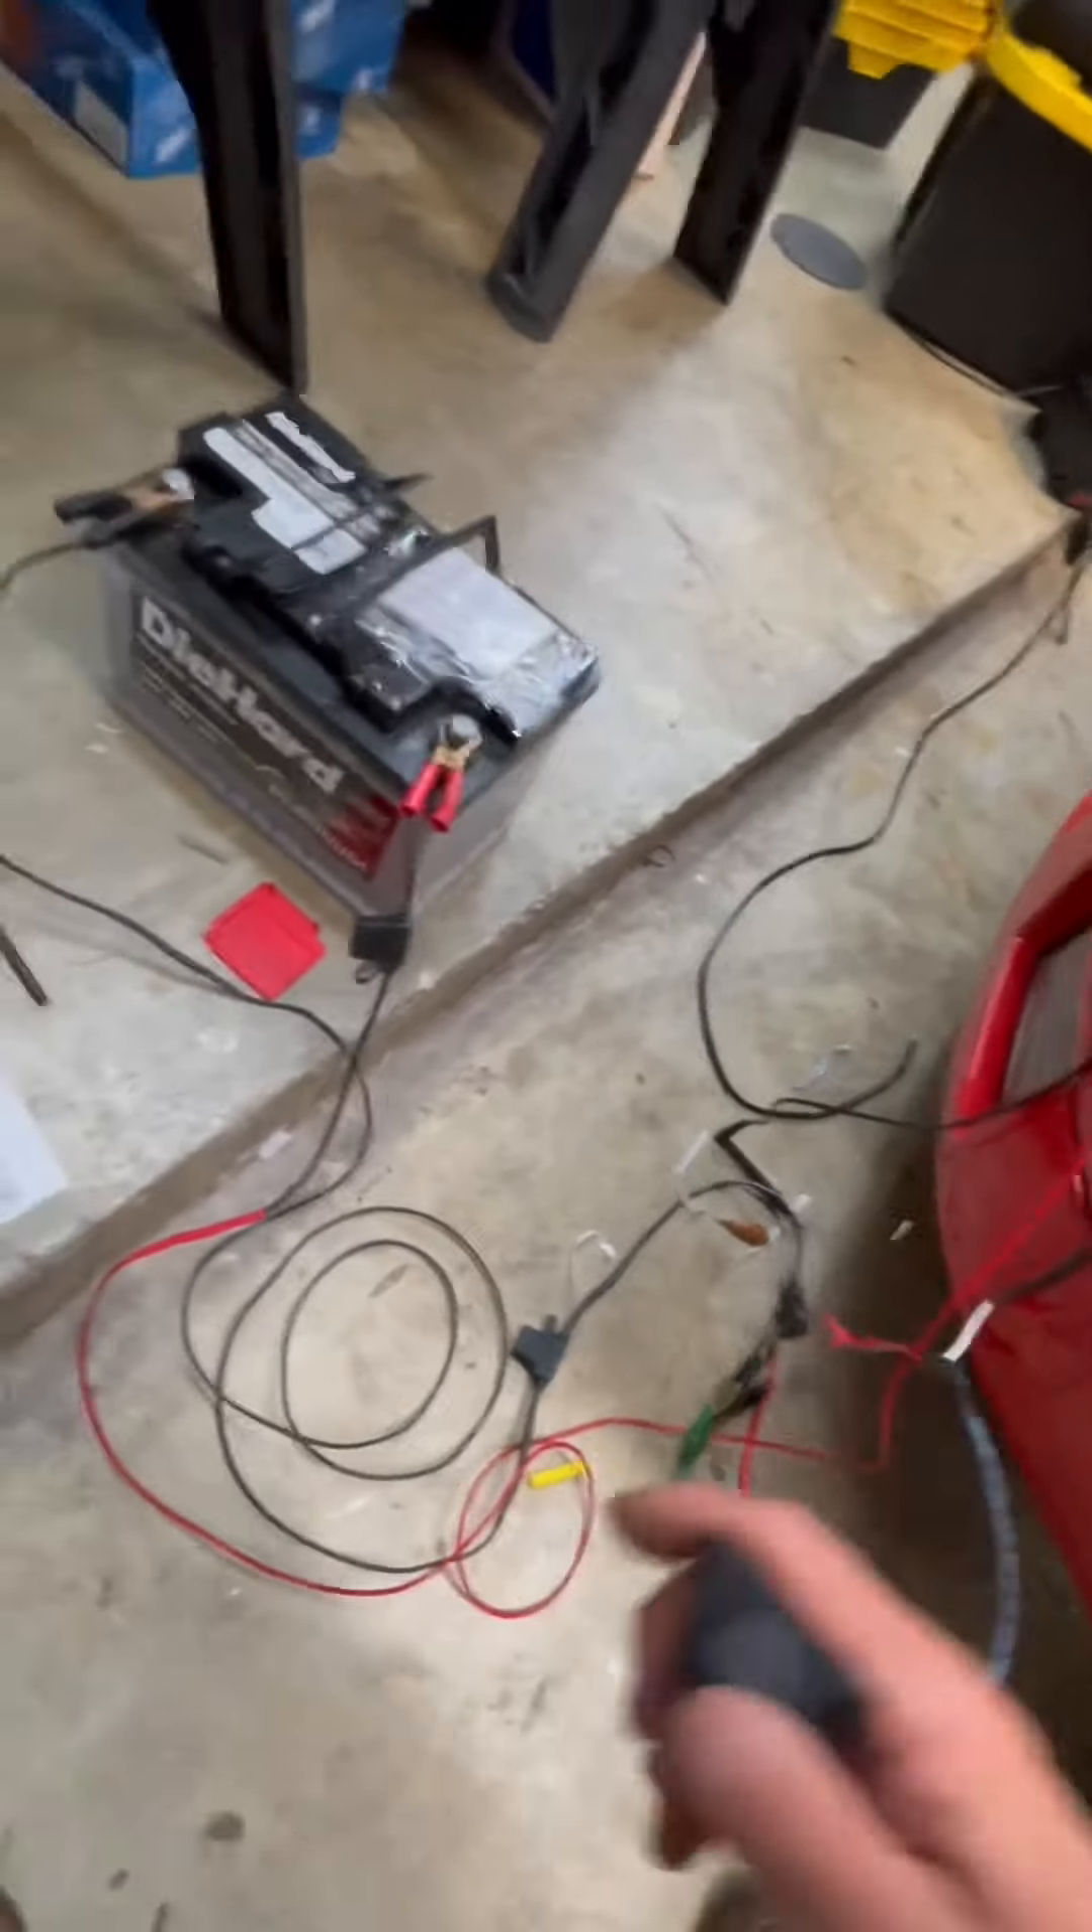I have a temporary setup for a little bit of power, and I've got the battery out of the car.